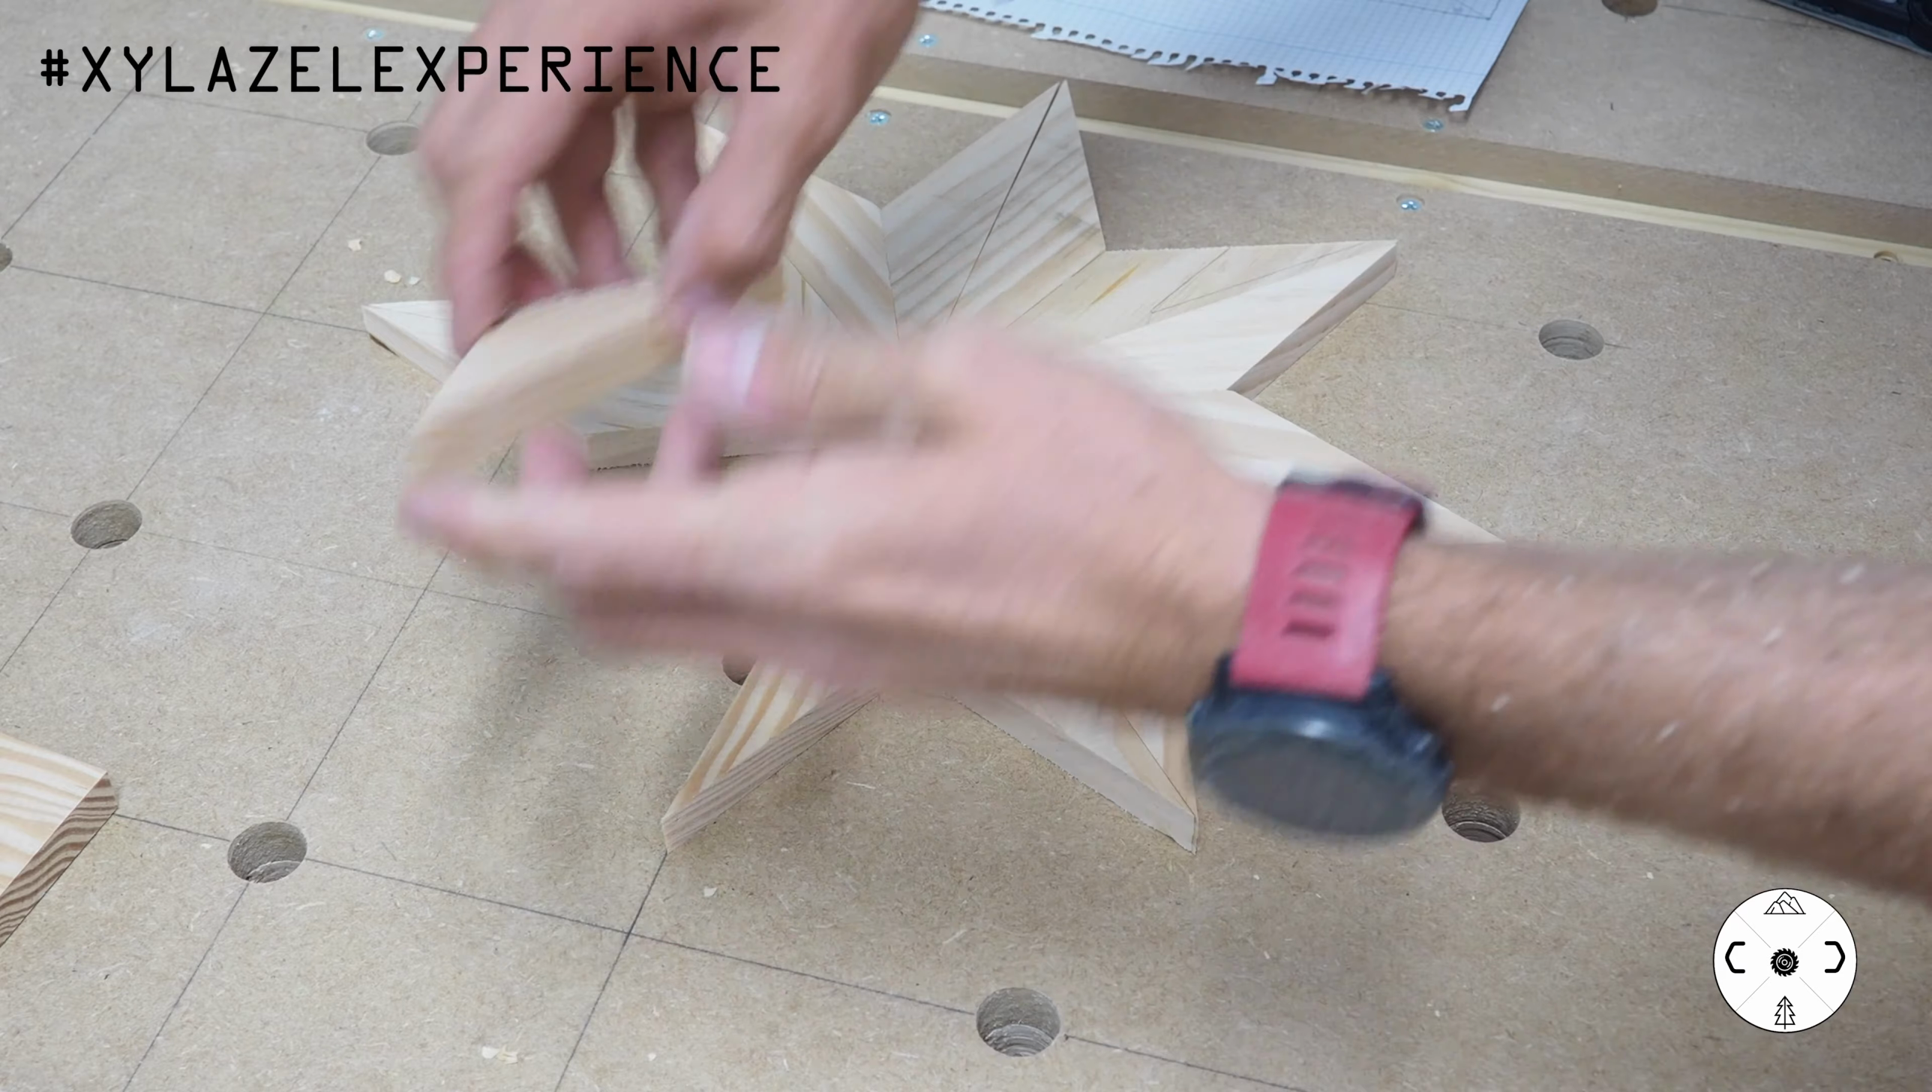En este caso nos falta un pétalo.